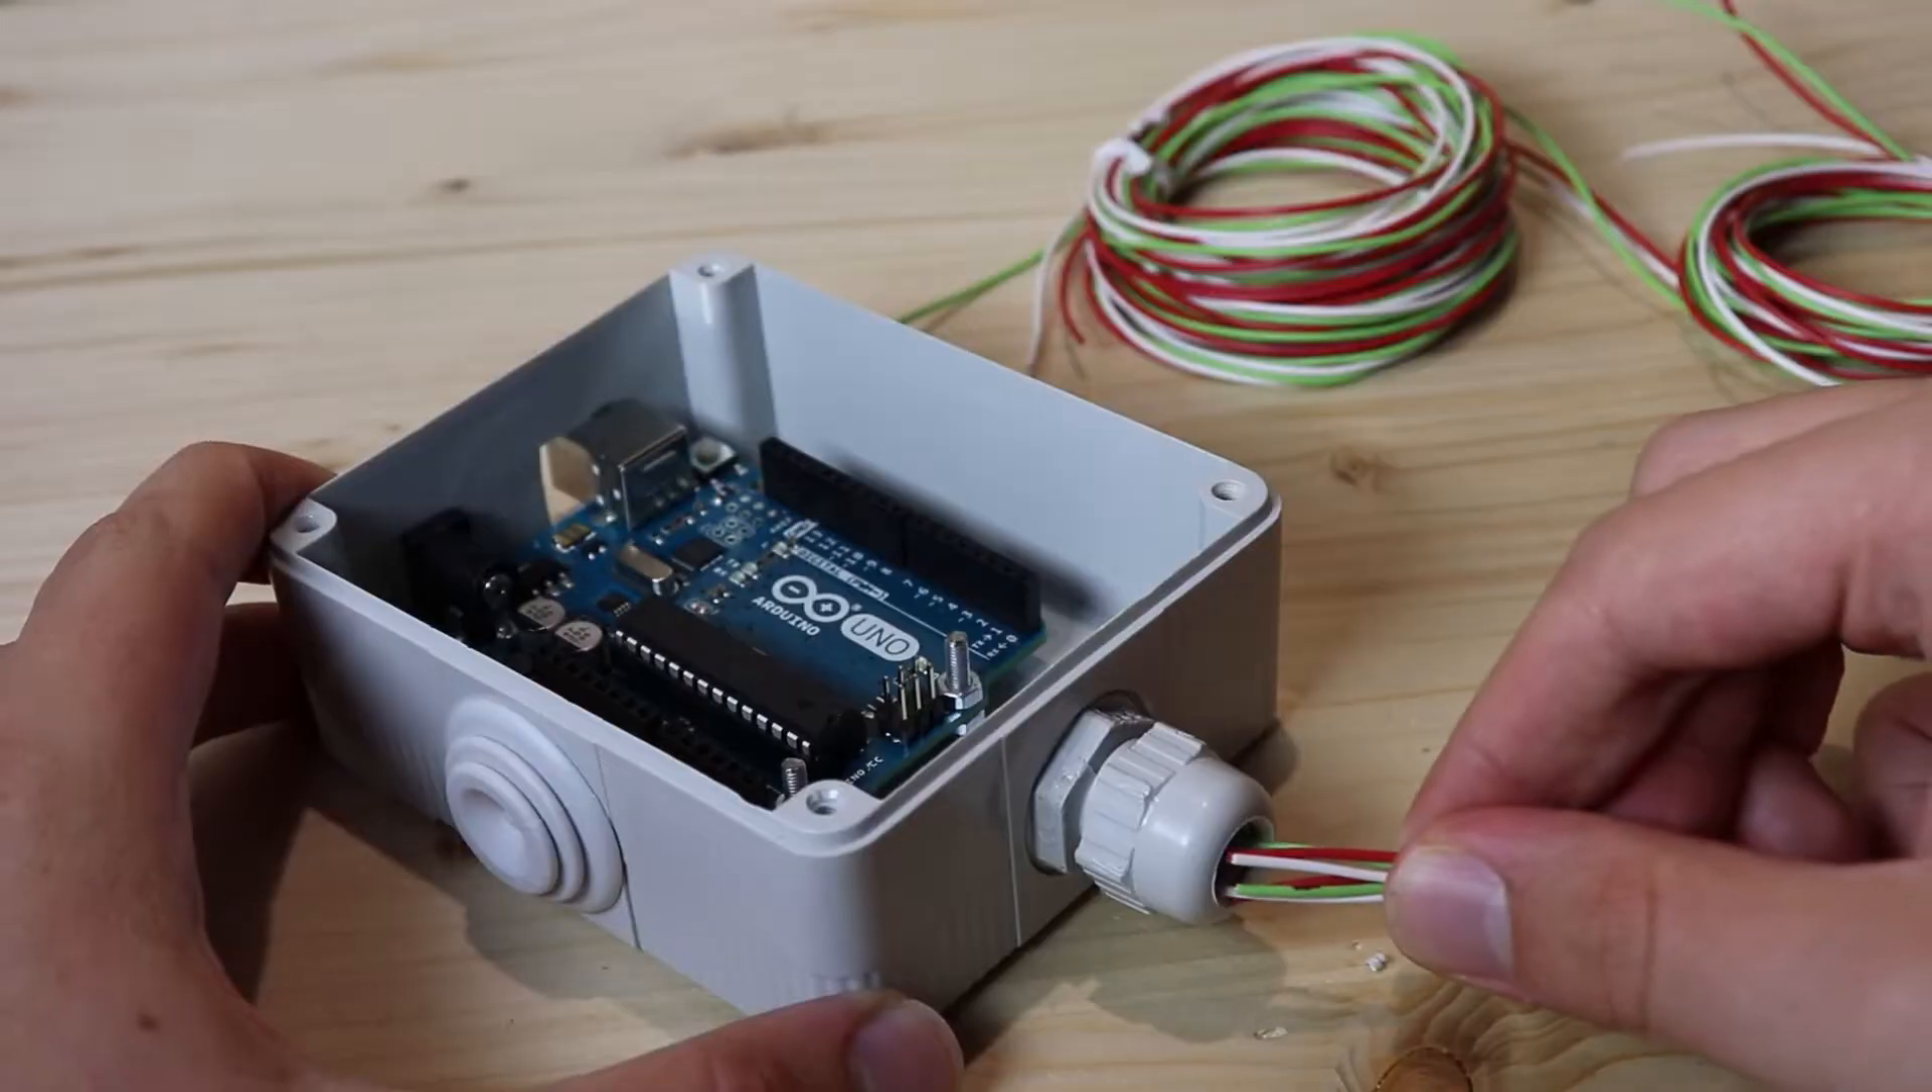Per fare entrare i cavi nella scatolina ho montato un passacavo e ci ho infilato una delle estremità dei due cavi.